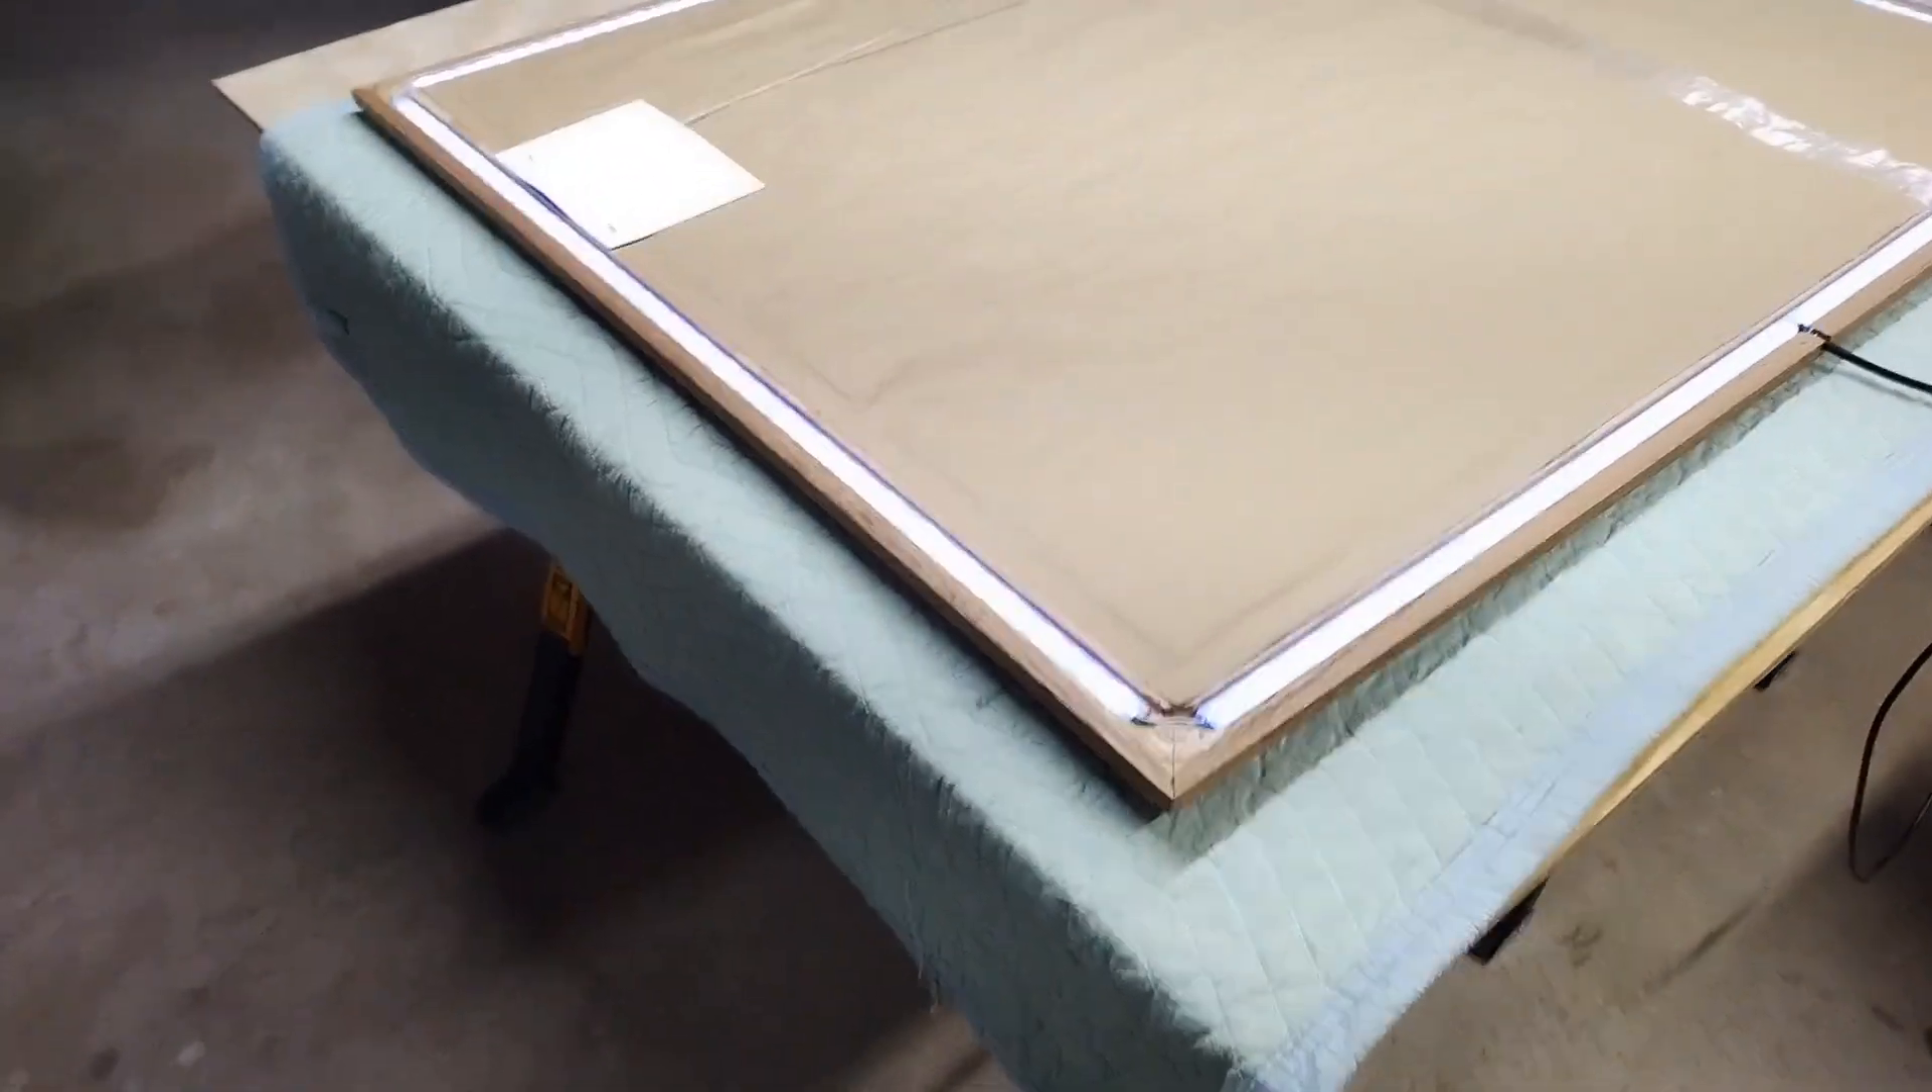Okay, we have the back all closed up.